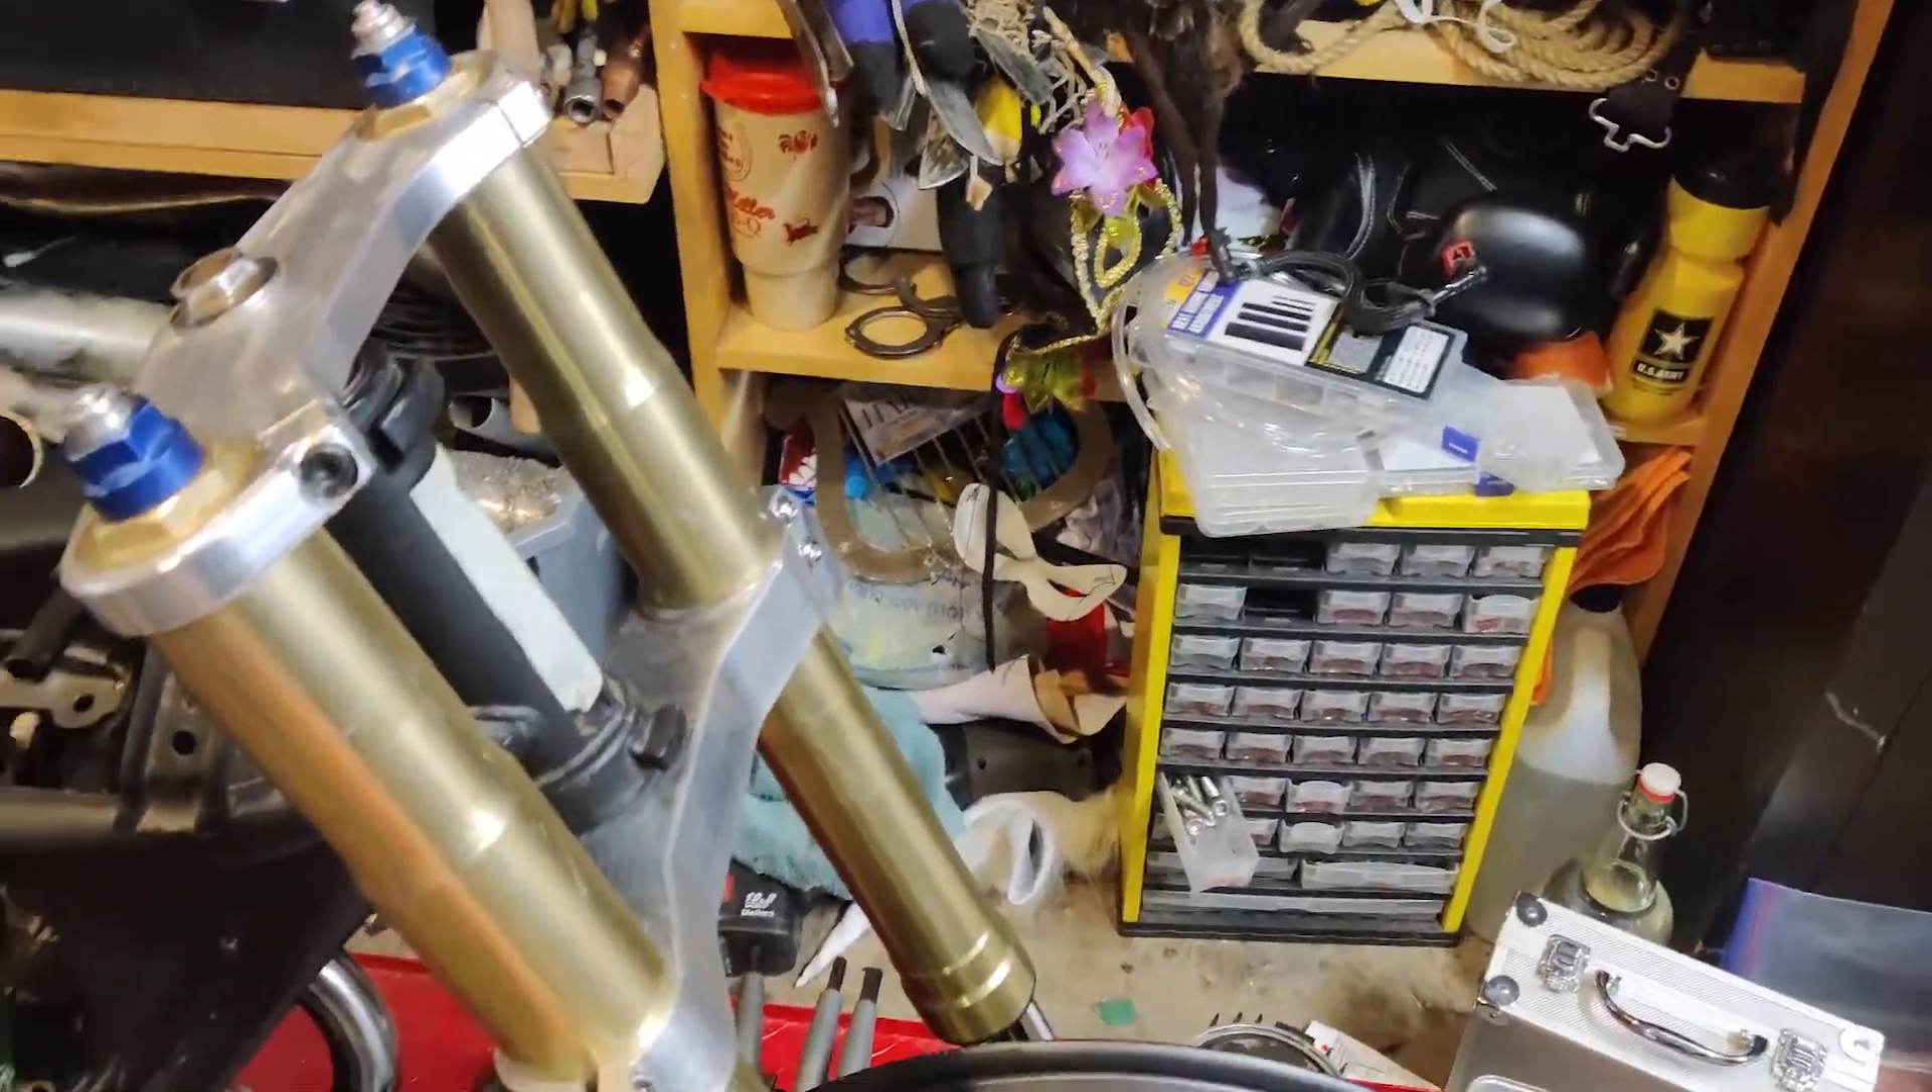Anyways, alright, so the front fork assembly is all together, I think the last video you saw was me machining the upper and lower triple clamps.